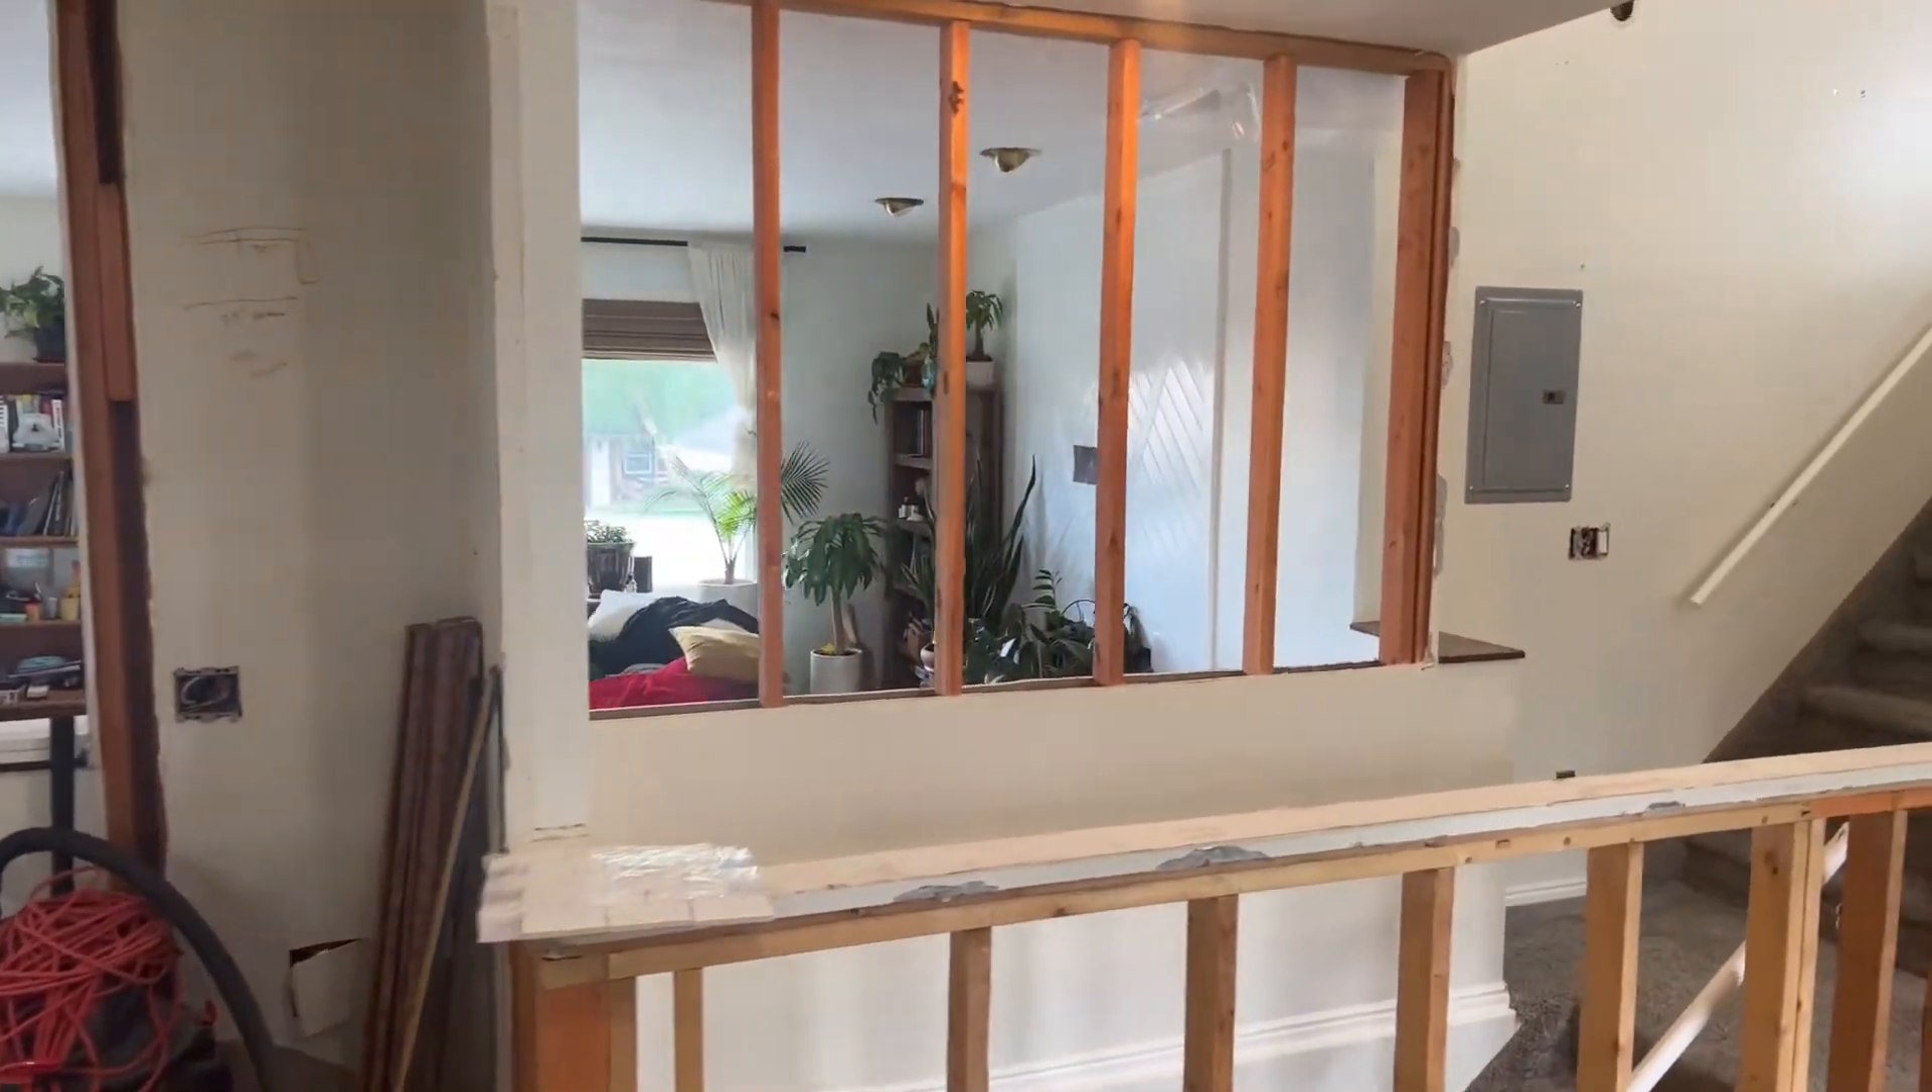We still have to take out those two by fours over there to open that up into the living room.